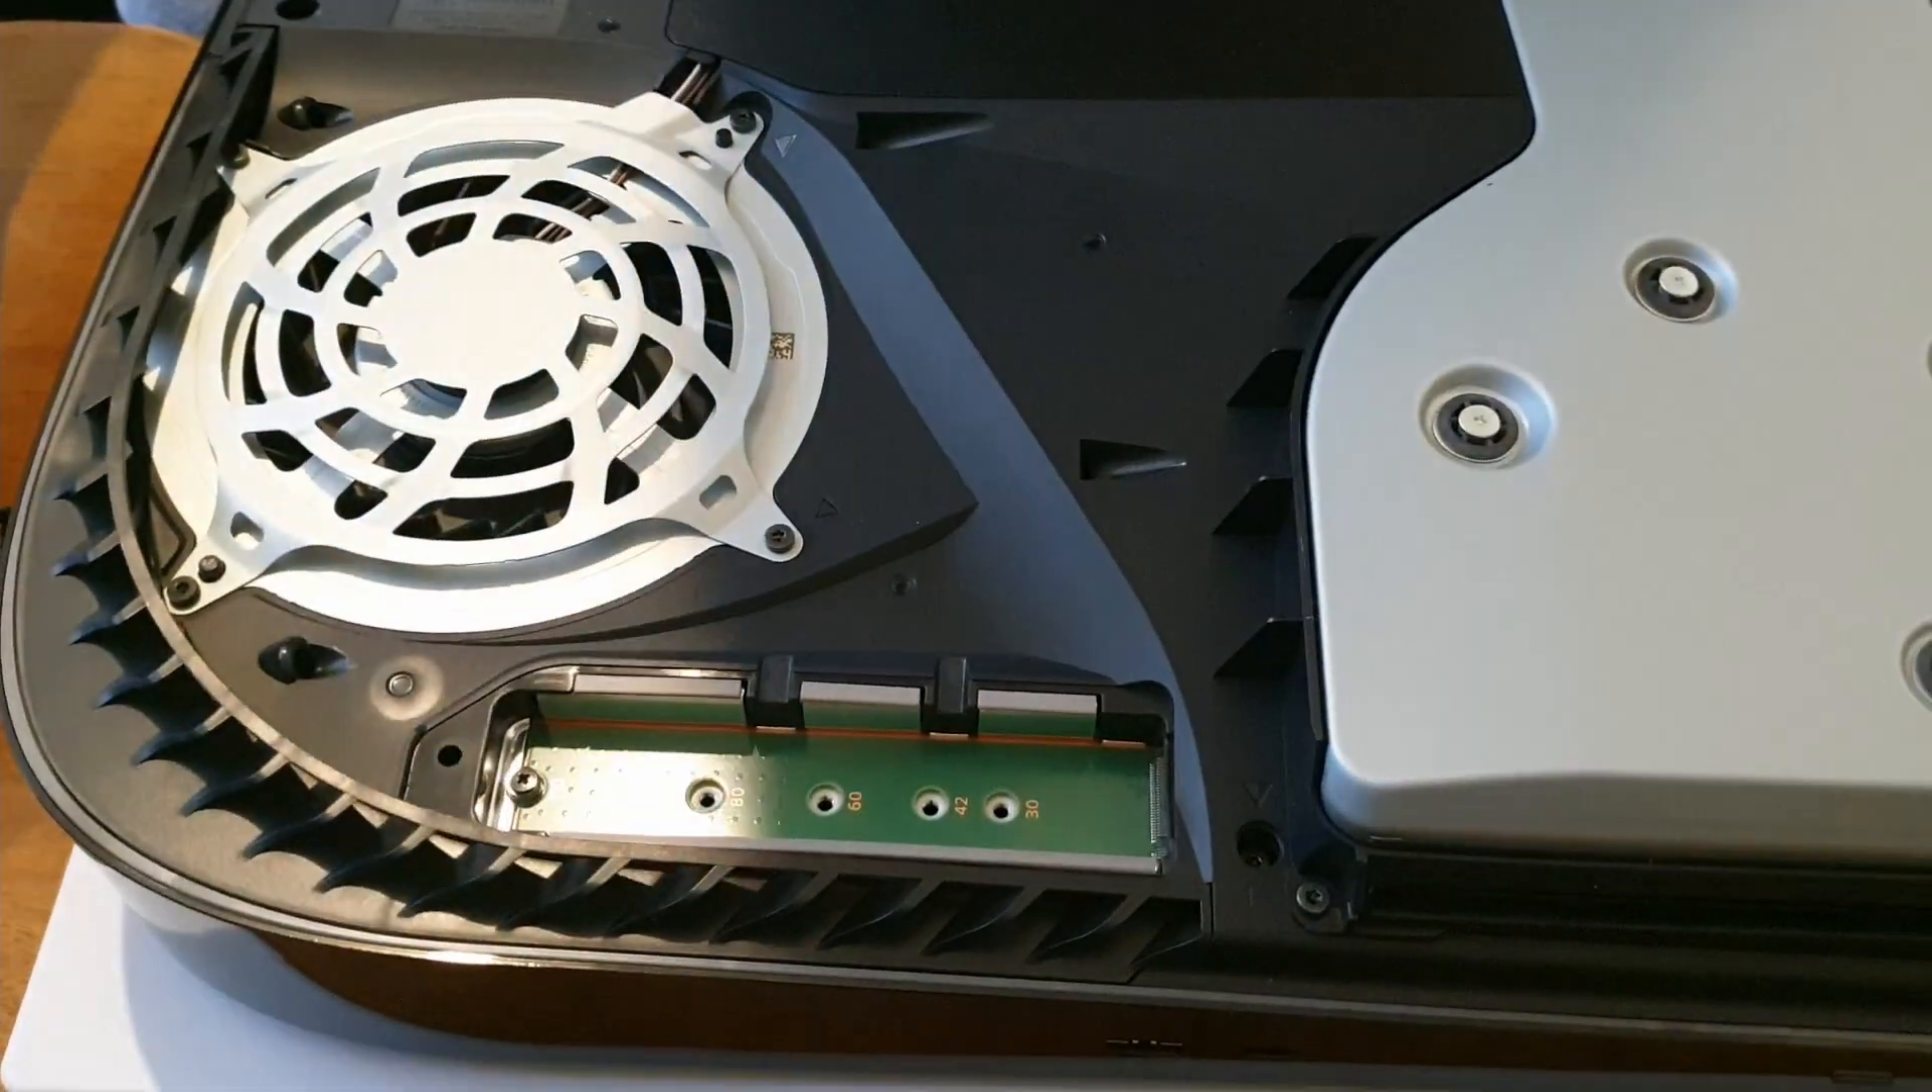Boom that's the top panel removed and now we've exposed the nvme gen 4 slot right there.